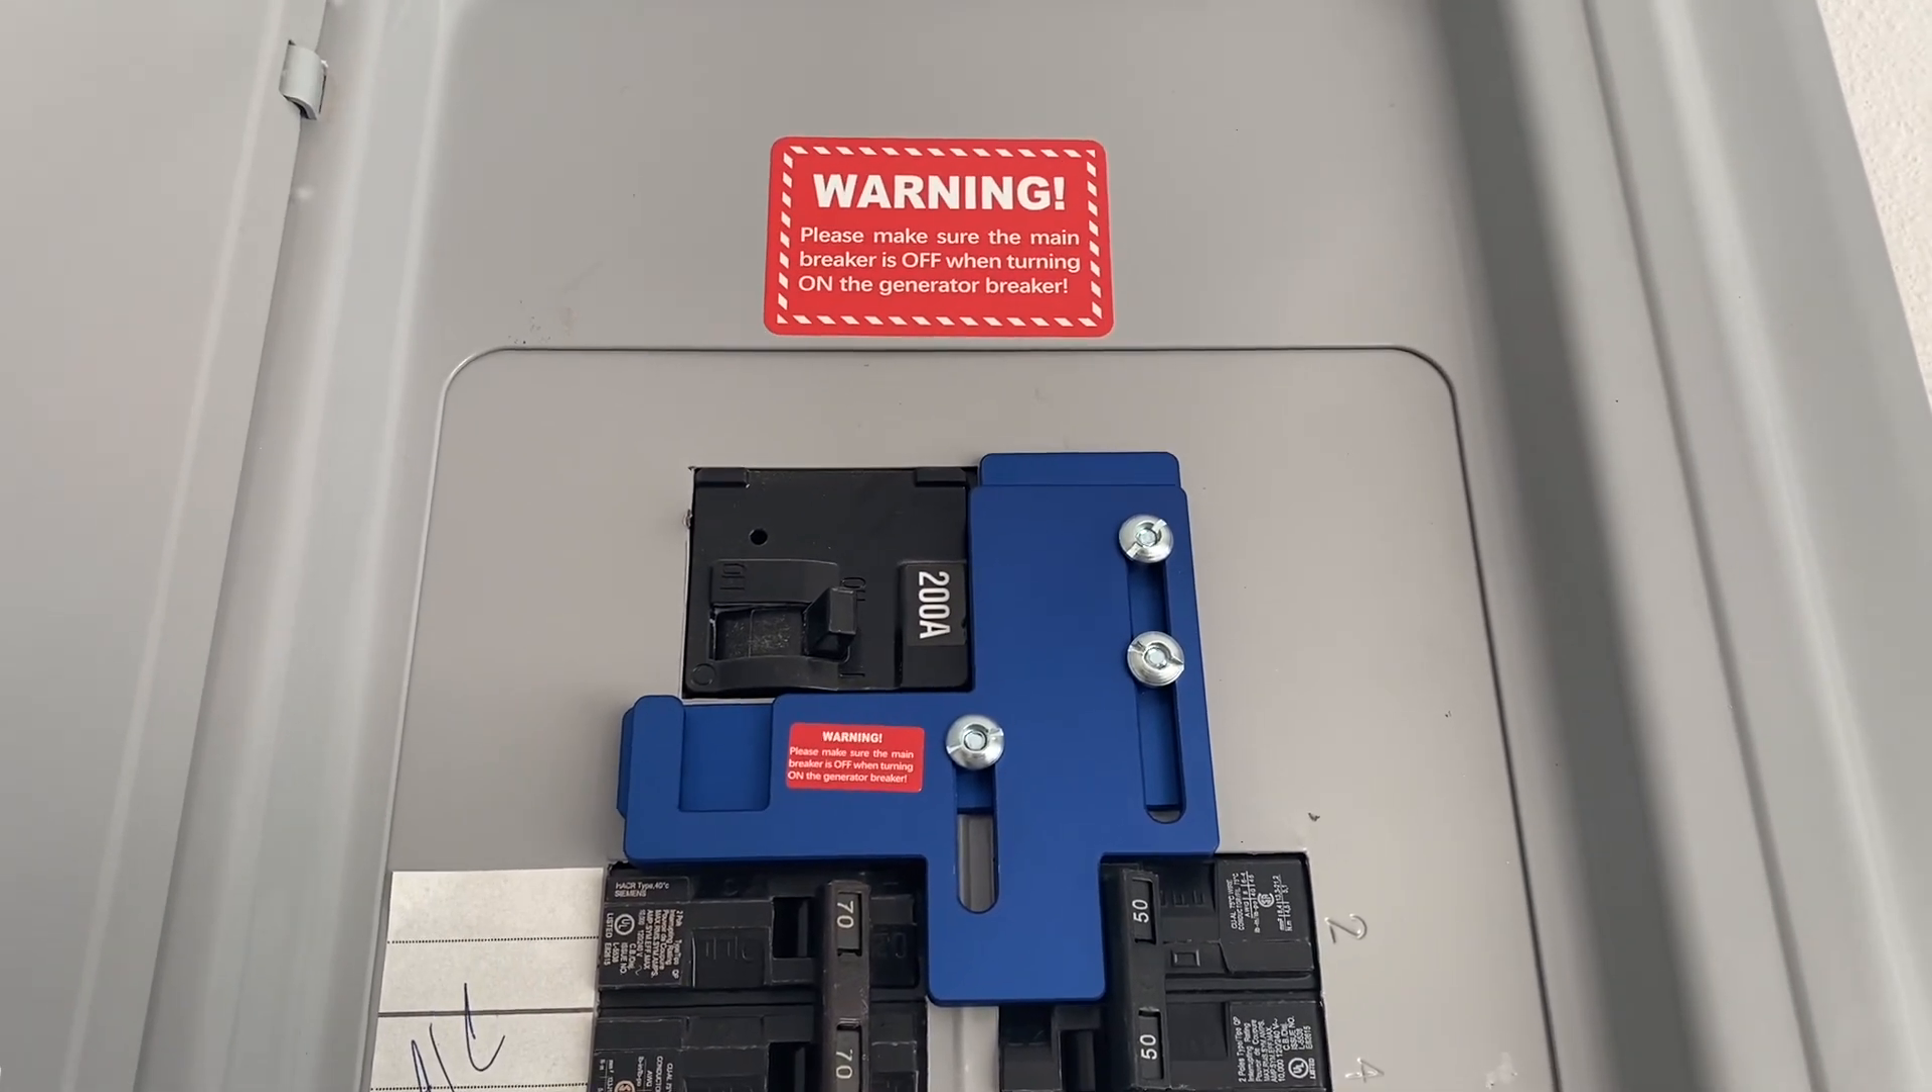I also installed that that warning sticker.